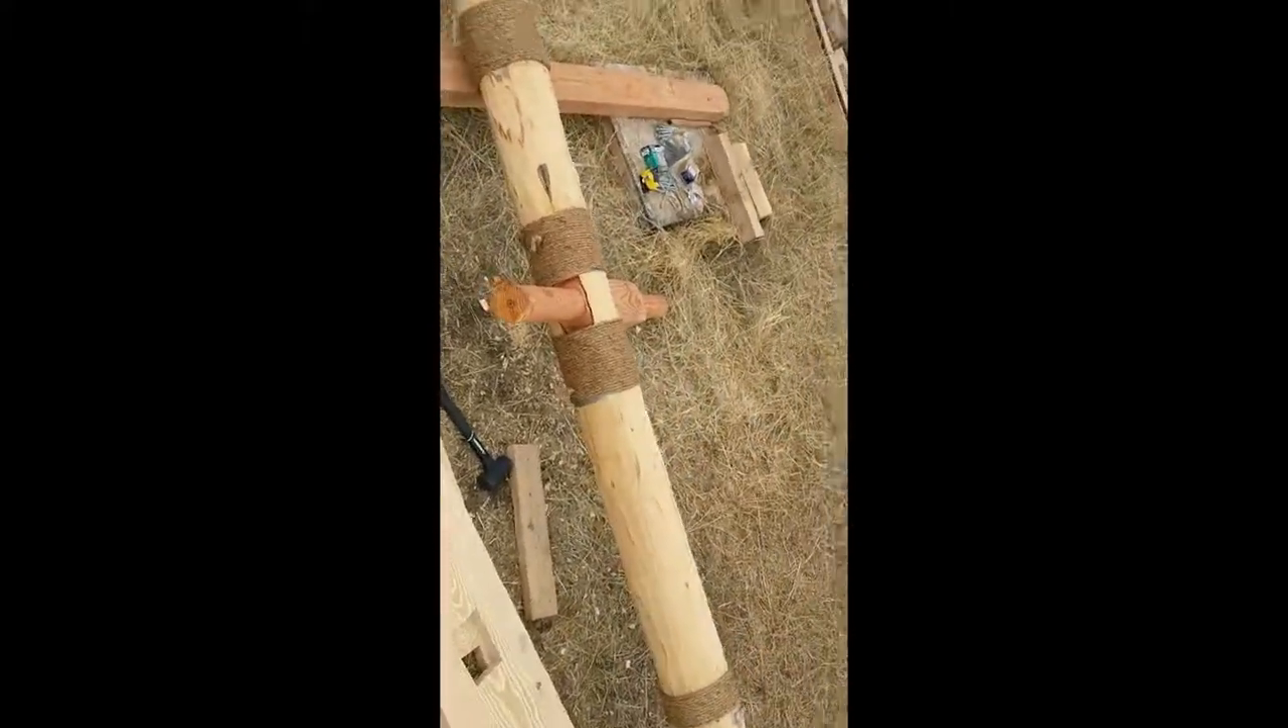This is the first successful test fit of the main axle, the actual one, in the tree.